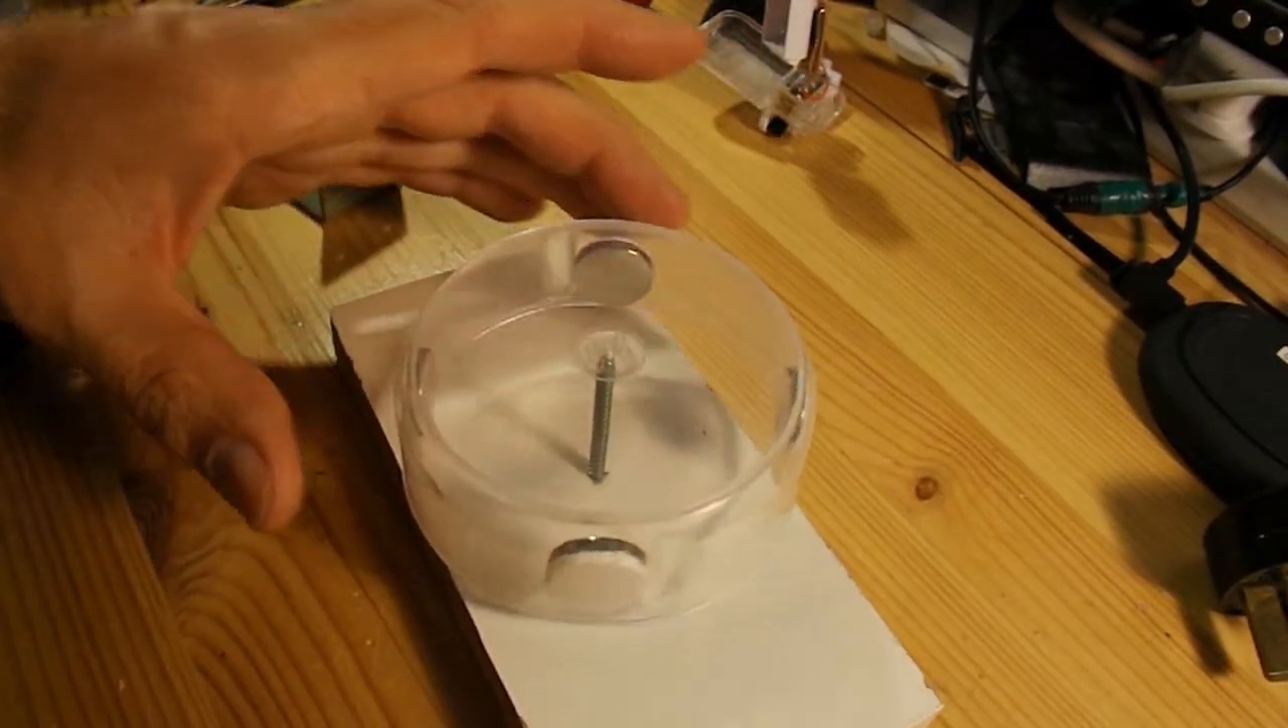Right, that's my neodymium magnets mounted on the inside.